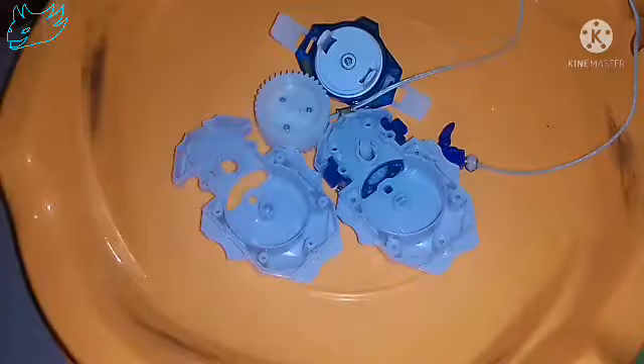So as you can see here guys I've already dismantled the custom DB launcher of Rui Shibasaki.